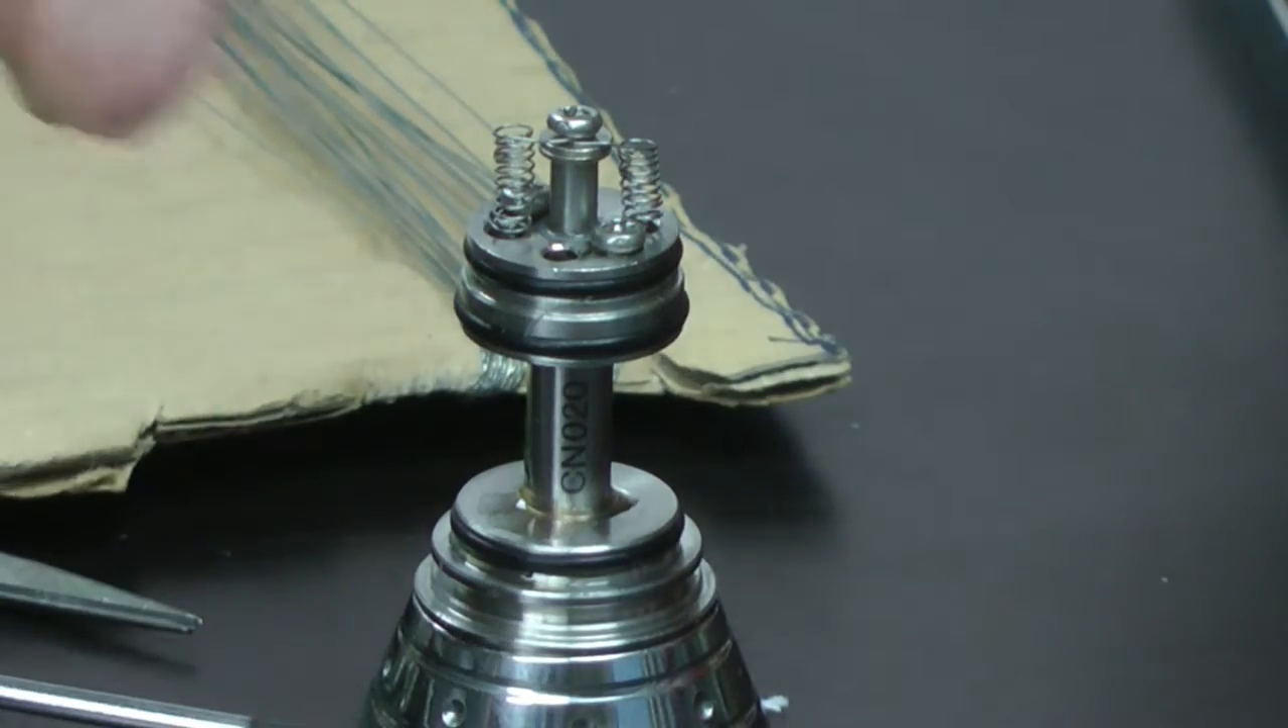Now you'll have noticed I've left the tank off and there's a reason for that.